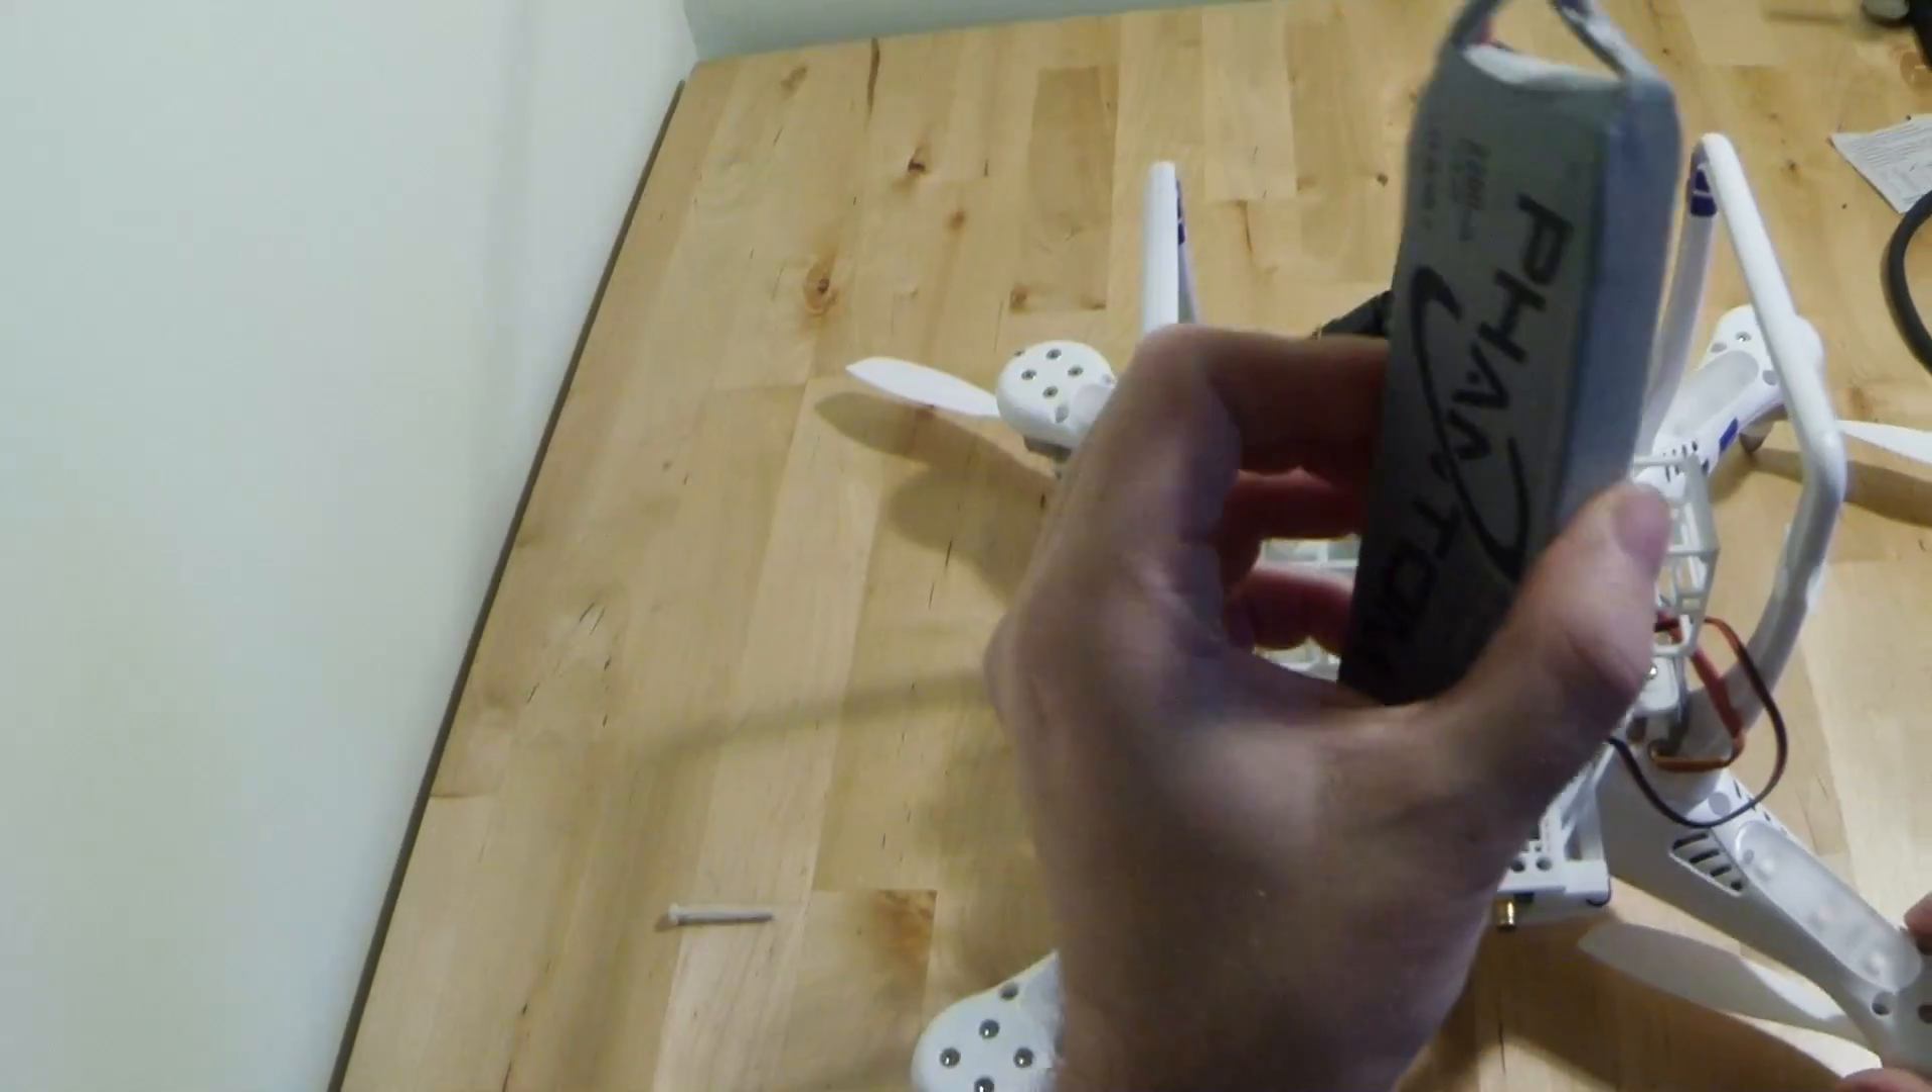Okay, so all that's left is to just fit the batteries.